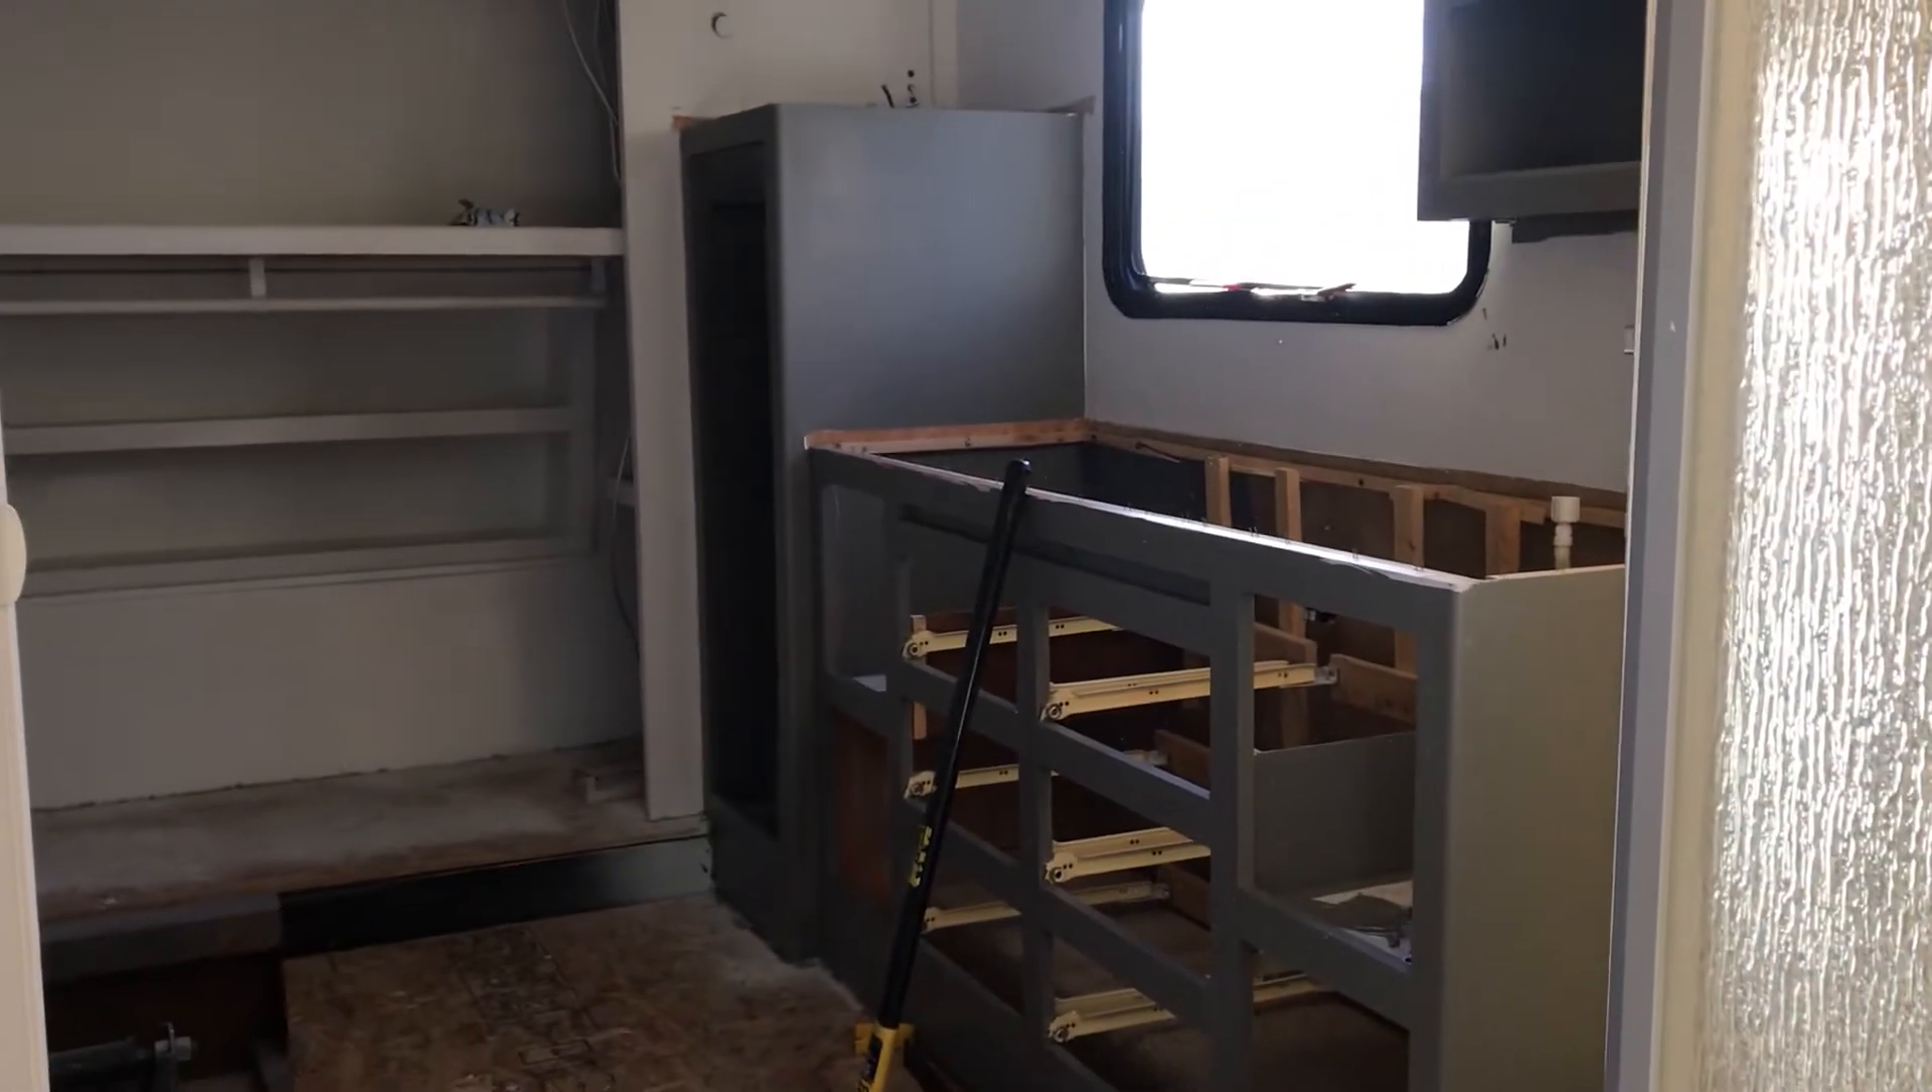All right, we've got the countertops out, got the sinks out, of course, because the countertops are out.